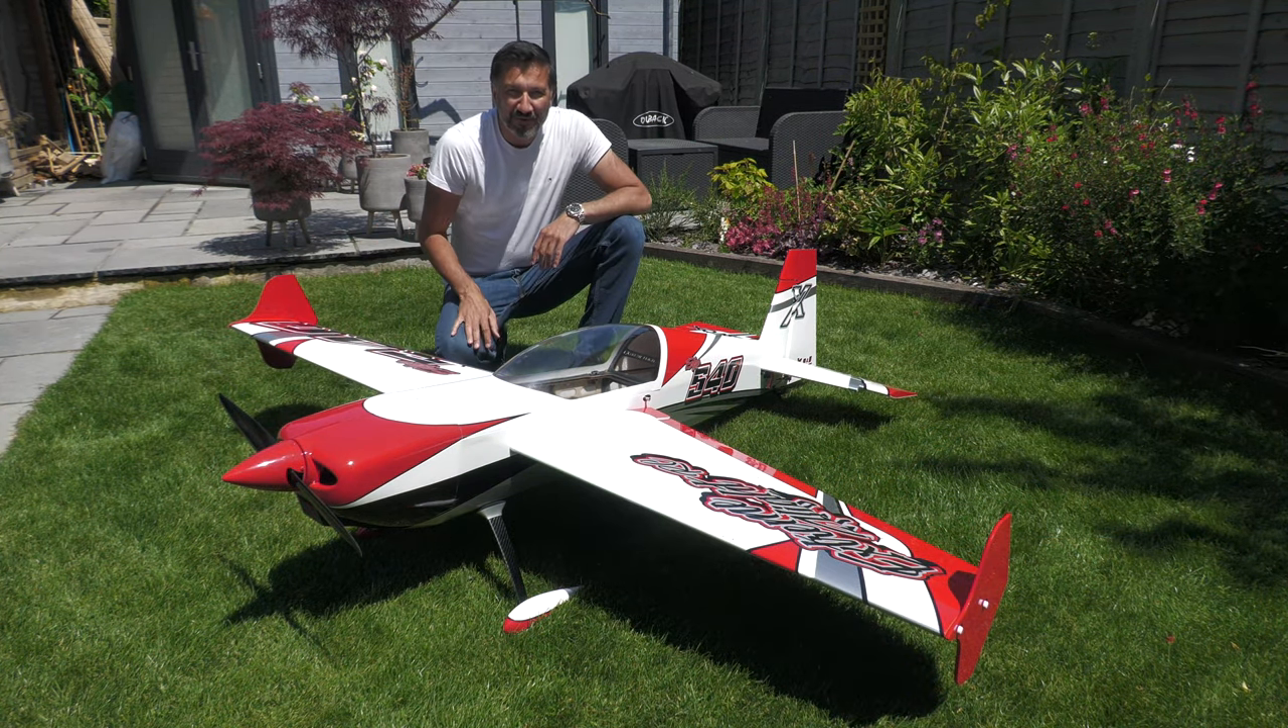Stickers have been applied. And there we go guys. She is together for the first time.